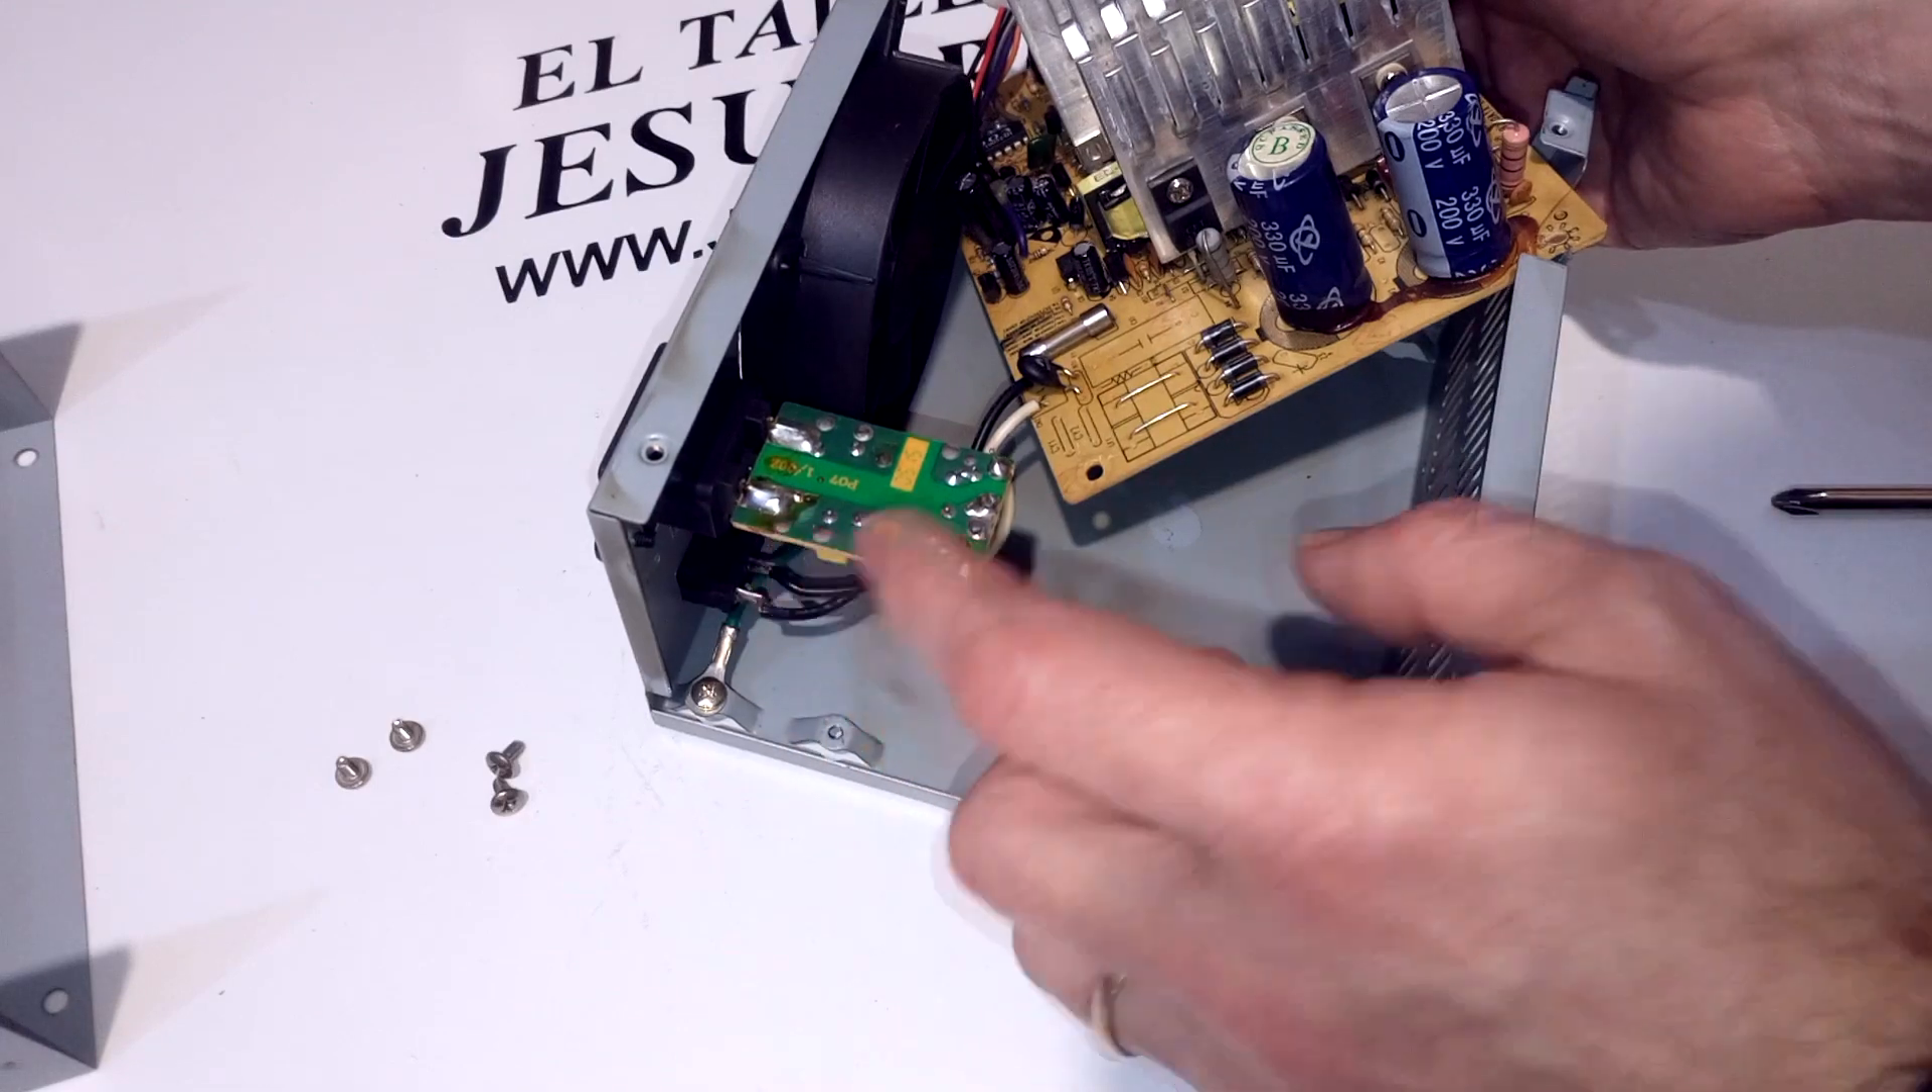Y ya queda la fuente prácticamente desmontada. Solo nos quedan sujetos estos cables de alimentación.